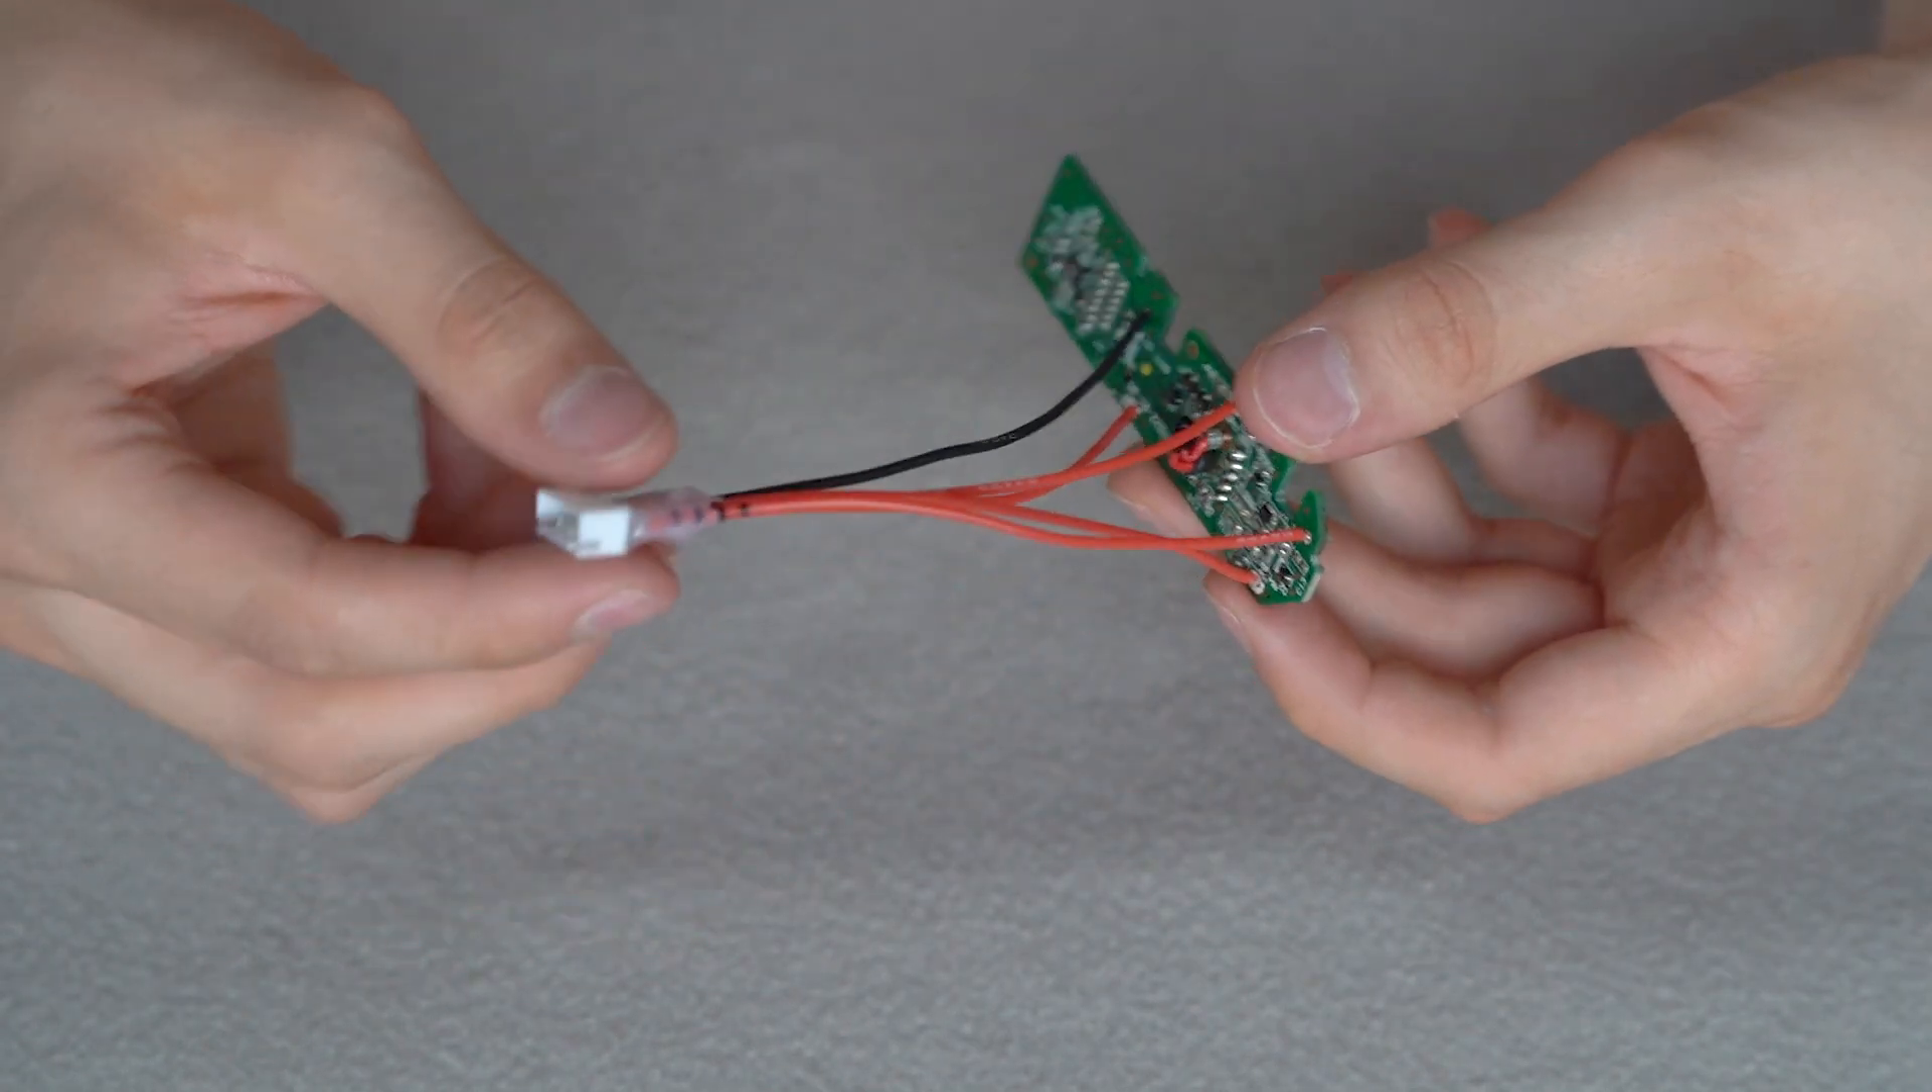We soldered those five wires from the balance connector we made to the board.